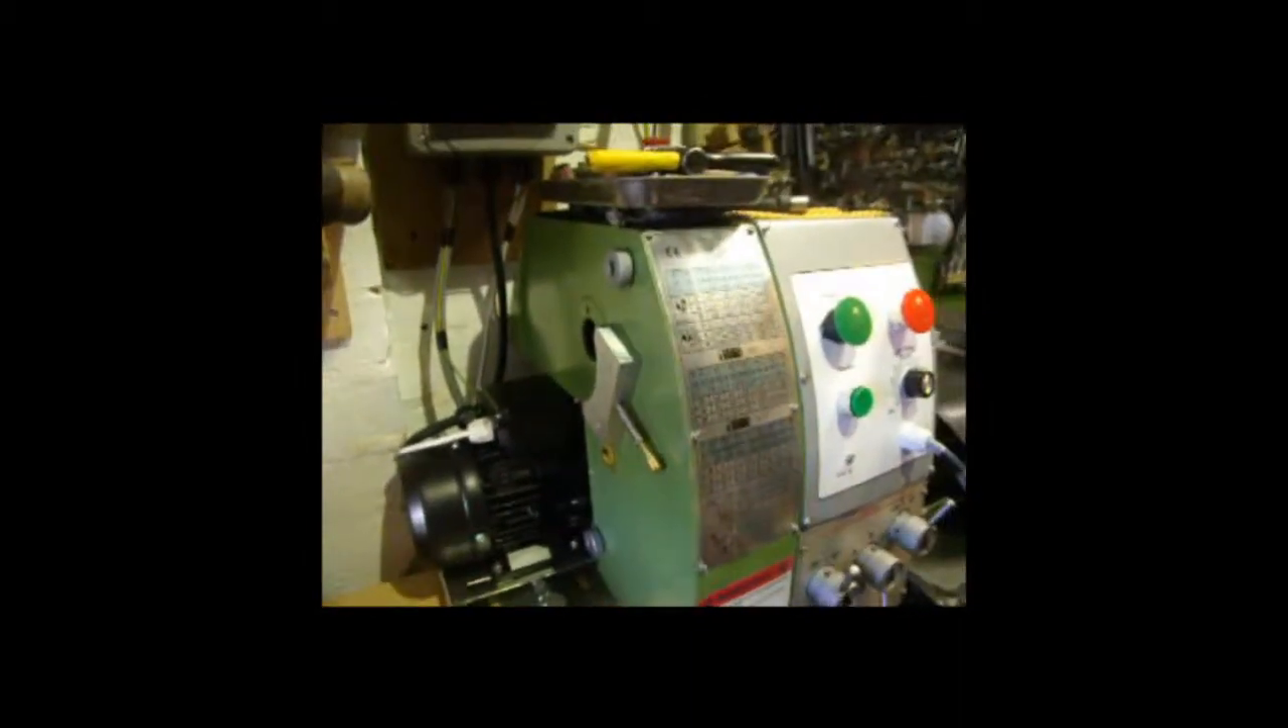The motor now is sticking out here.